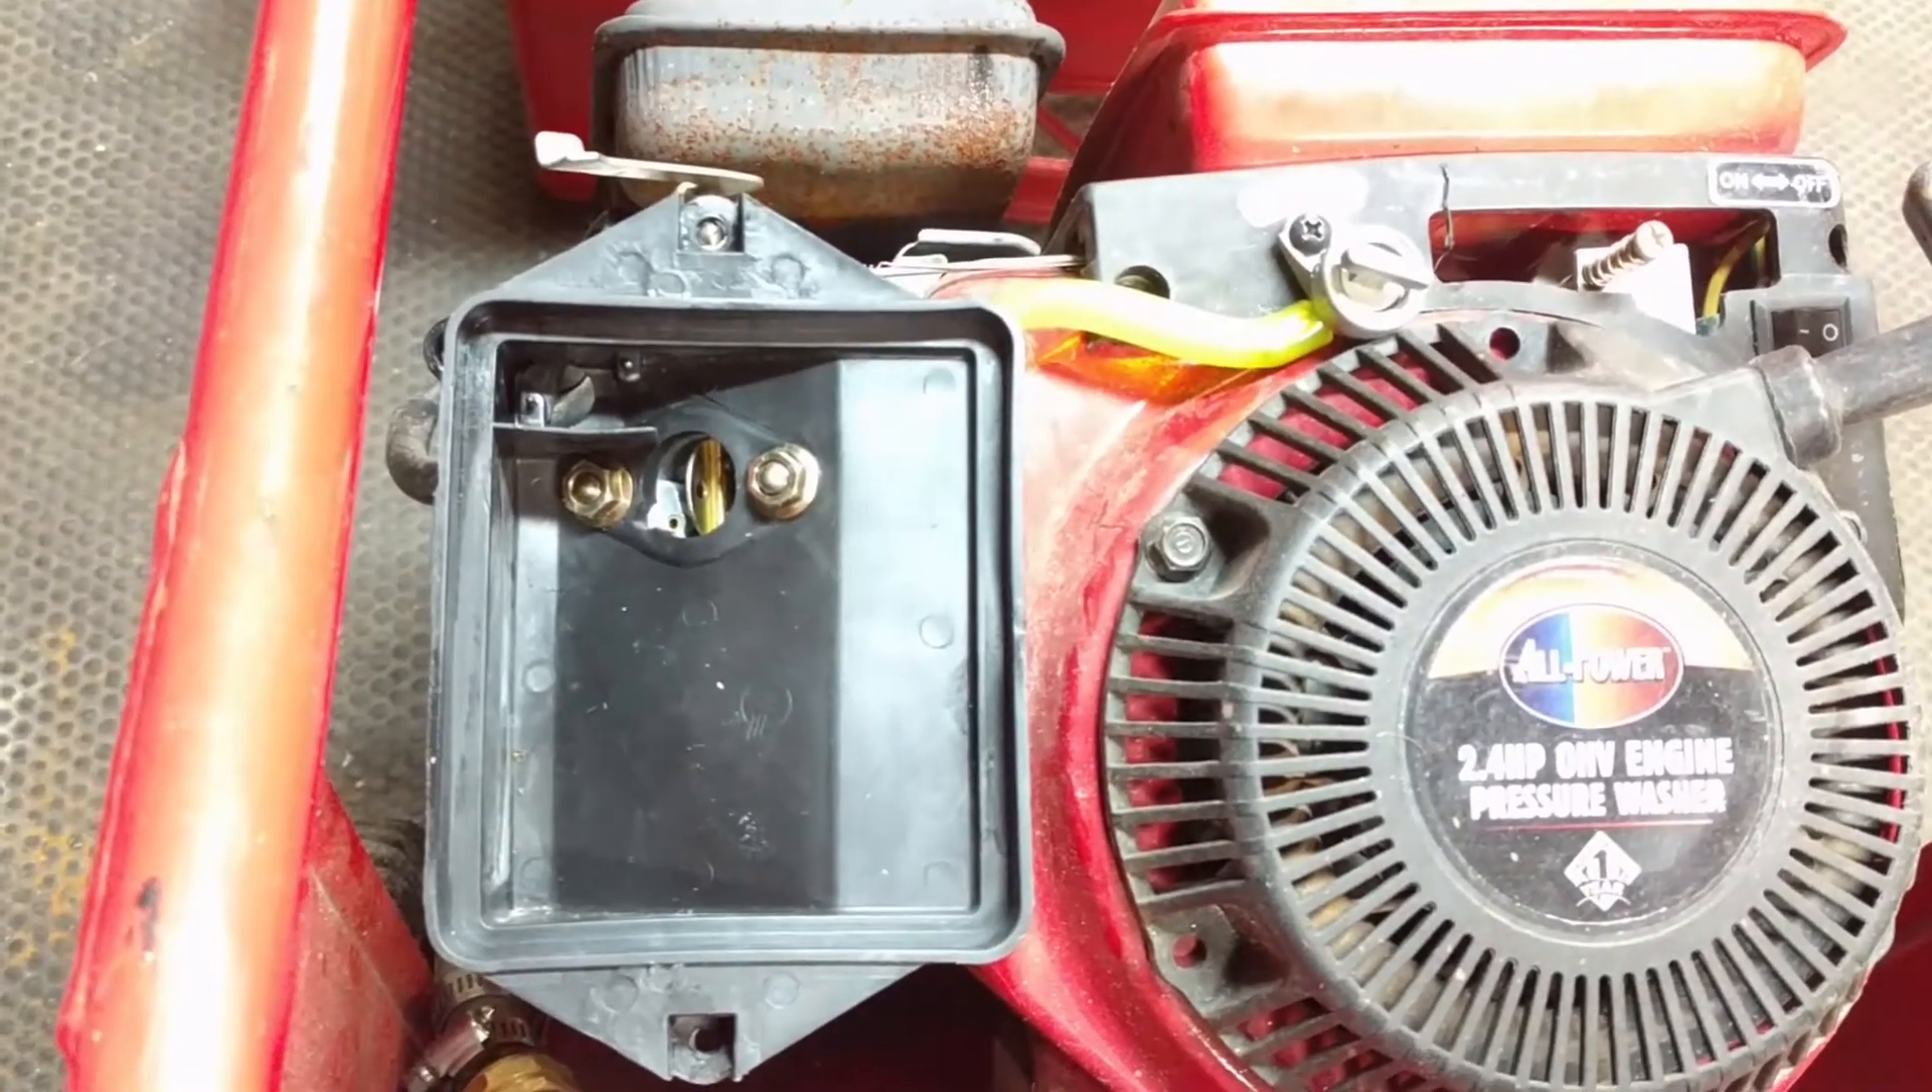Using a 10 millimeter wrench, we got our nuts back onto our carburetor studs with this plastic air filter backing in place here.